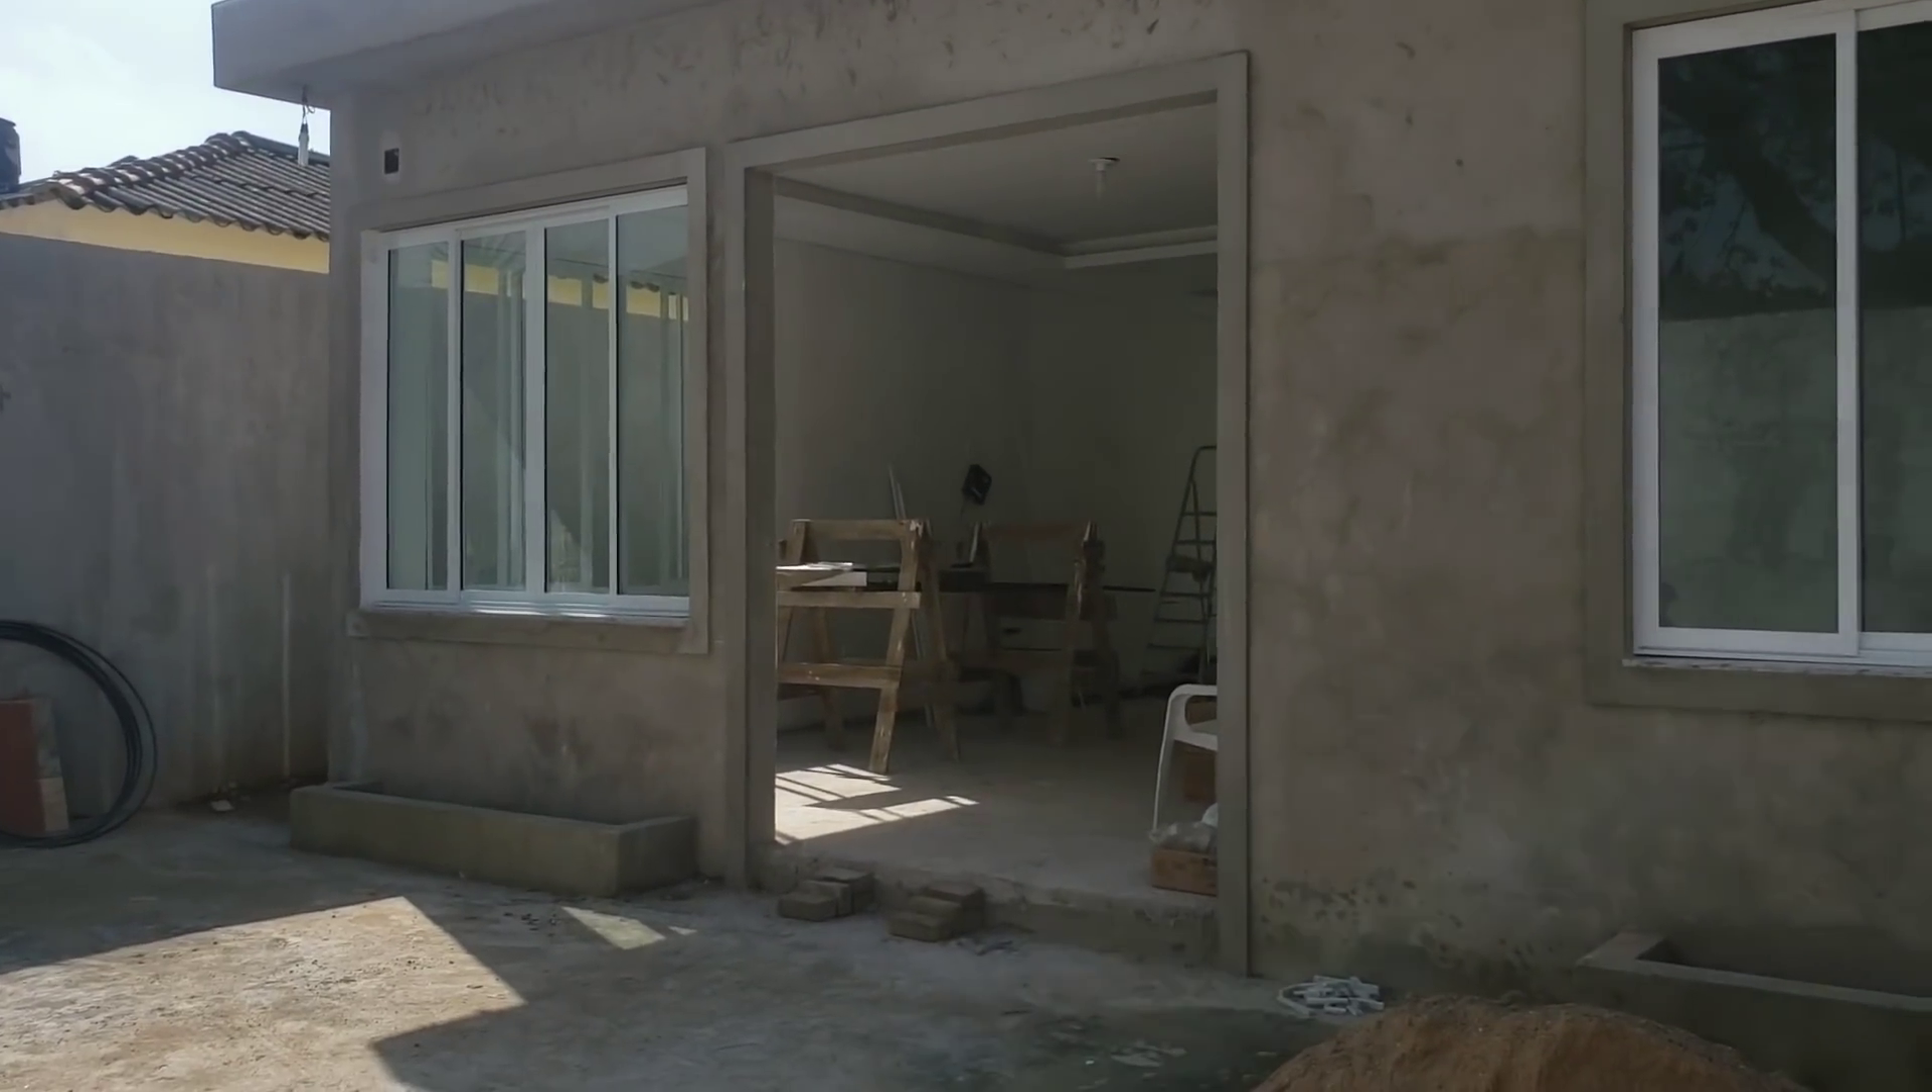Tô bem feliz de ver aqui a janela no lugar e a outra também já tá no lugar.